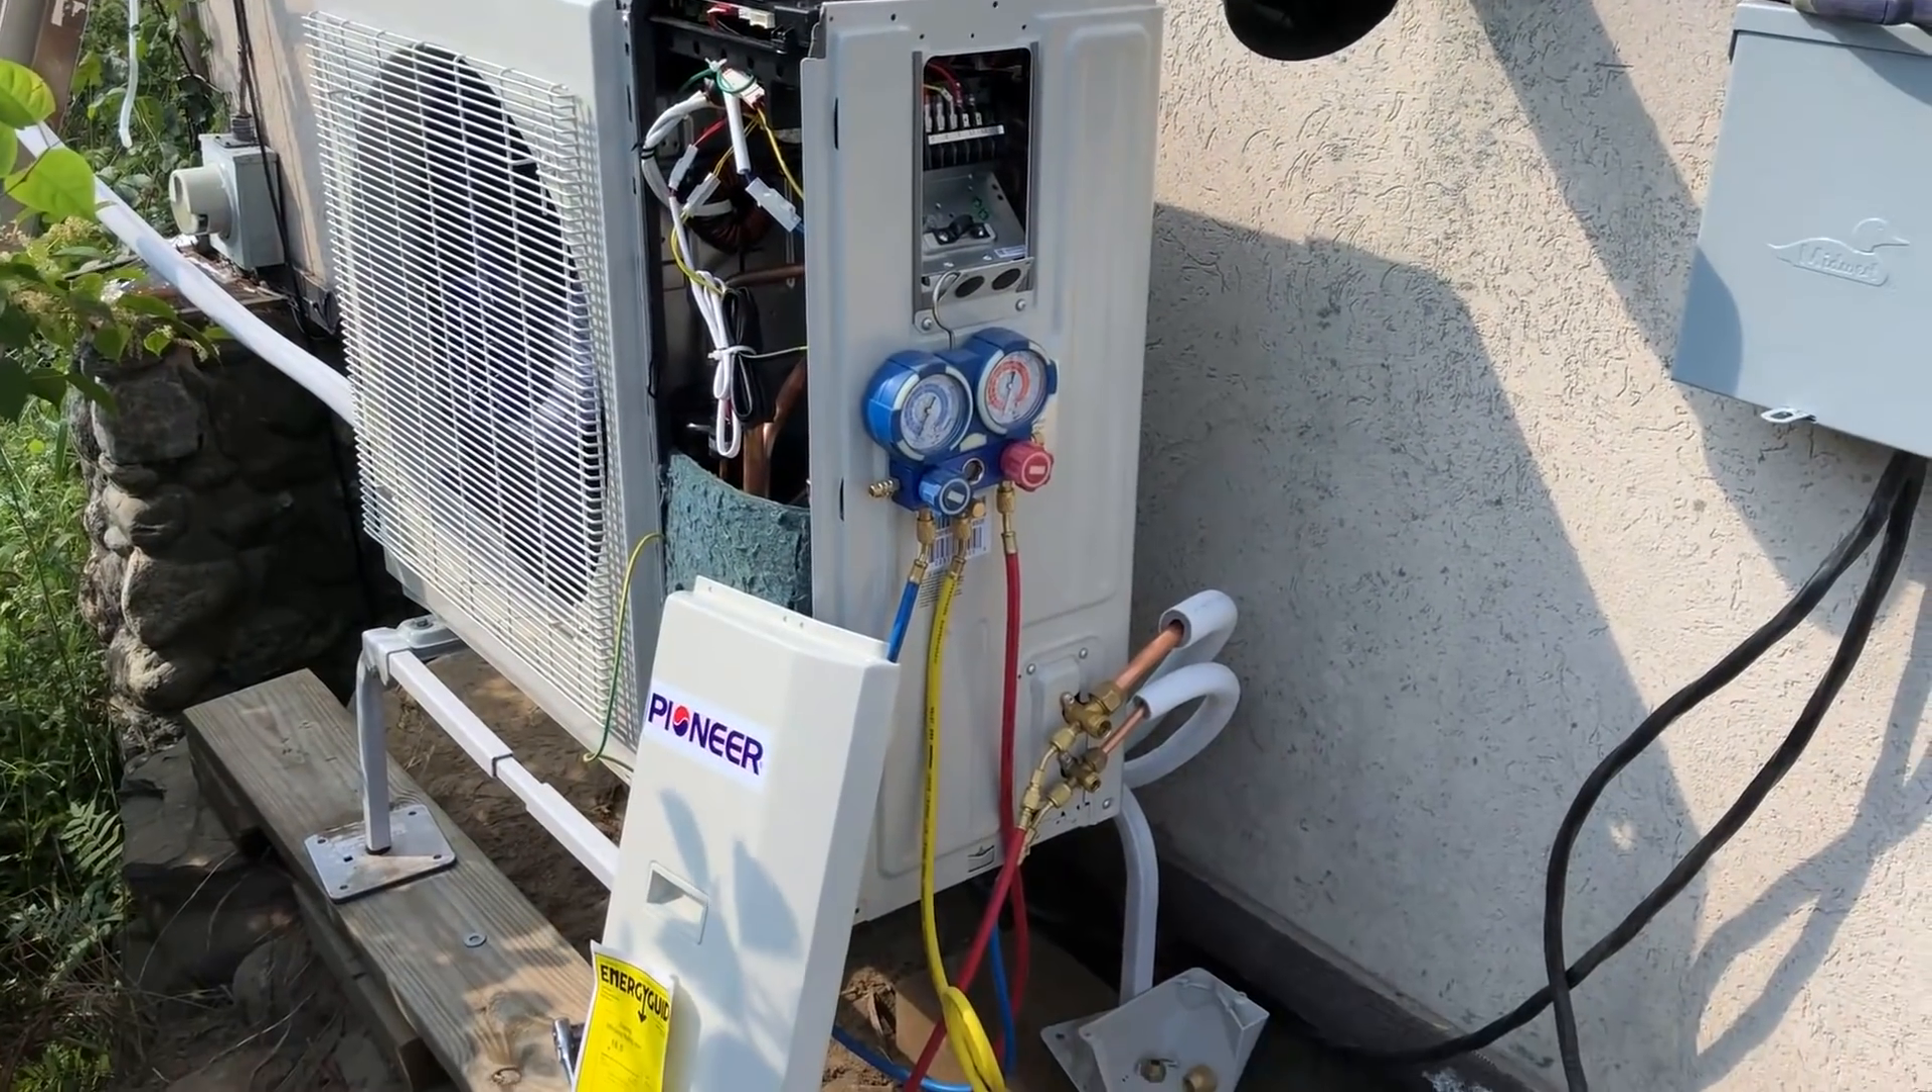And we've got our lines hooked up. Everything's tightened down.